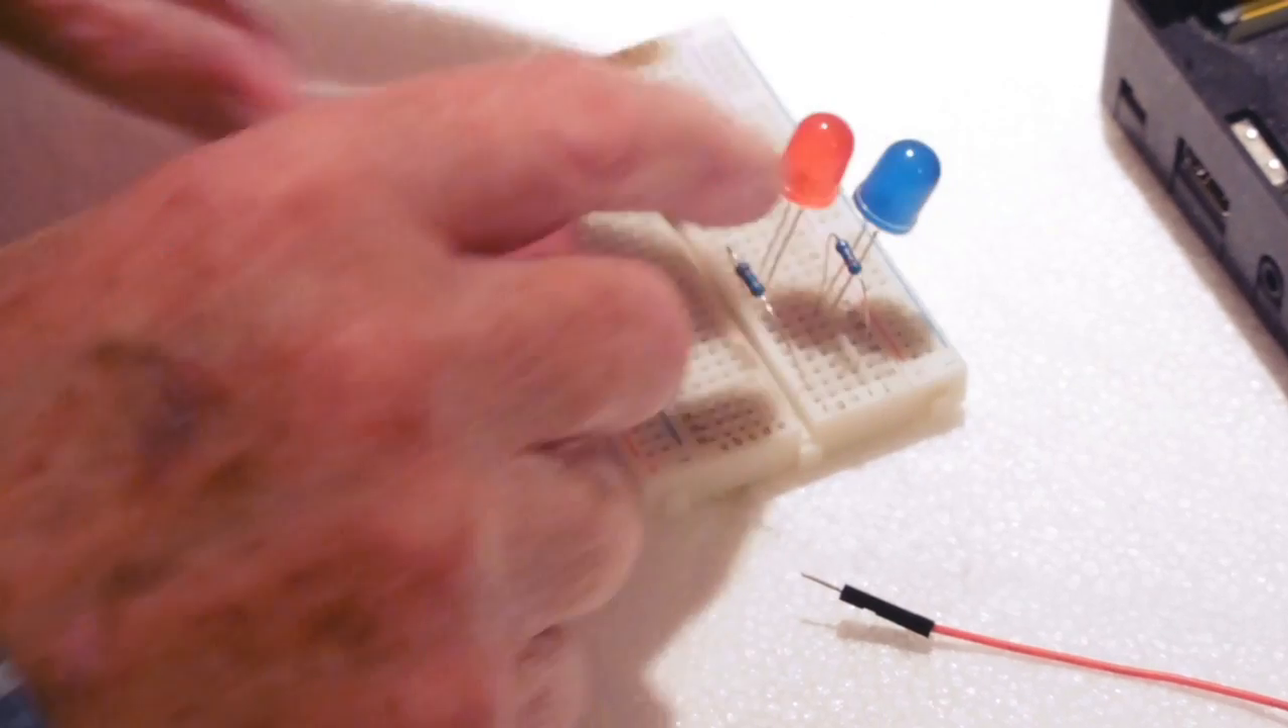So now we've got two LEDs and two resistors.